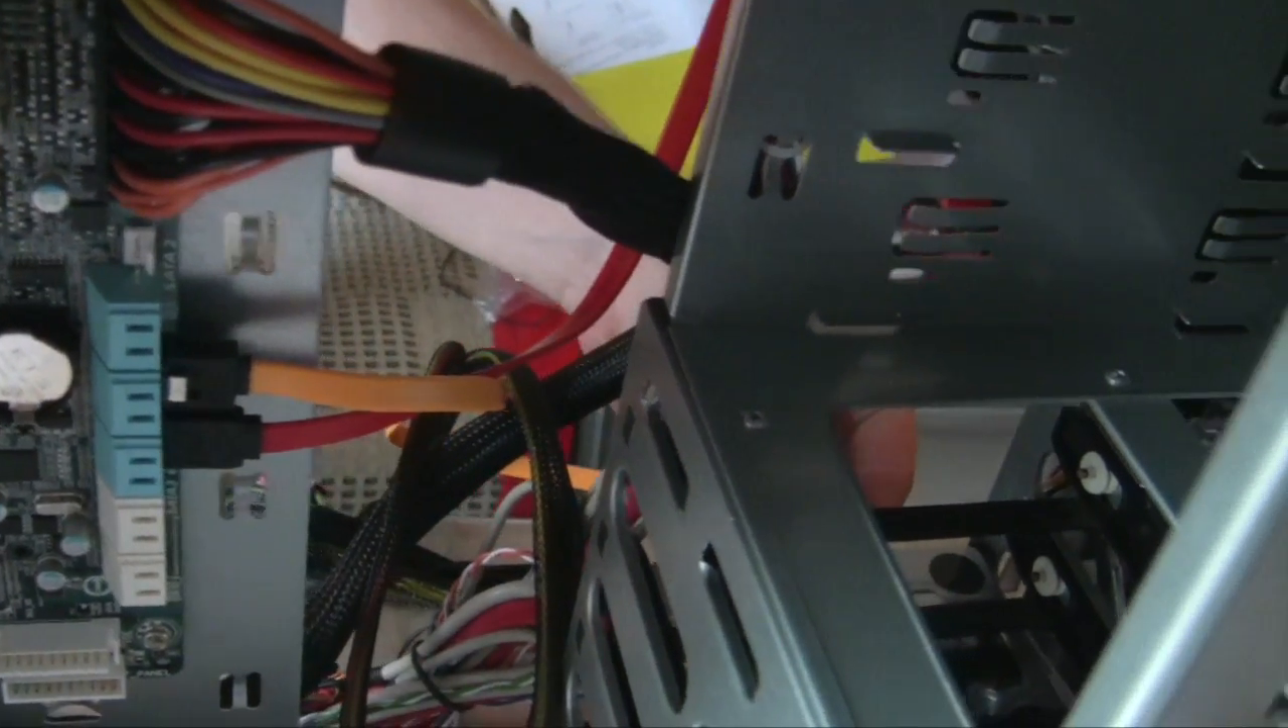We just plugged in our SATA cables right now we did we still have to plug in the SATA power cables that will power the unit.